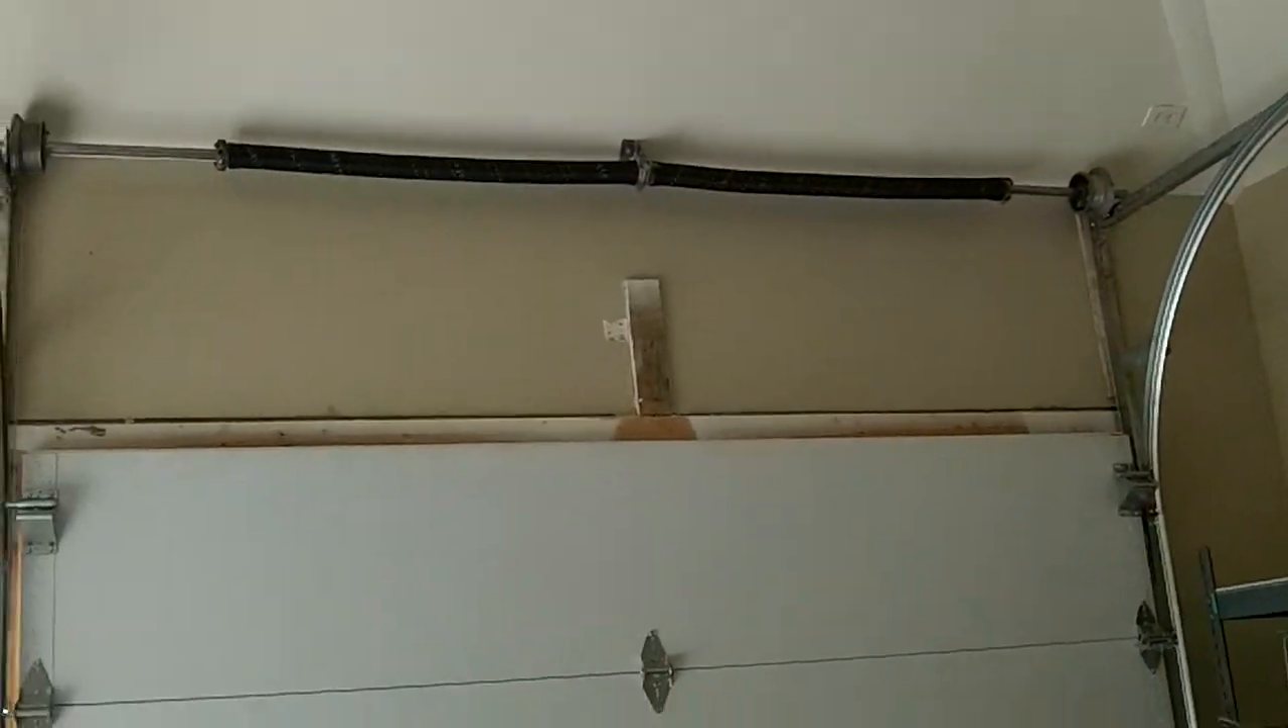It's all custom fit in there. Got the springs mounted up on the pitch ceiling.